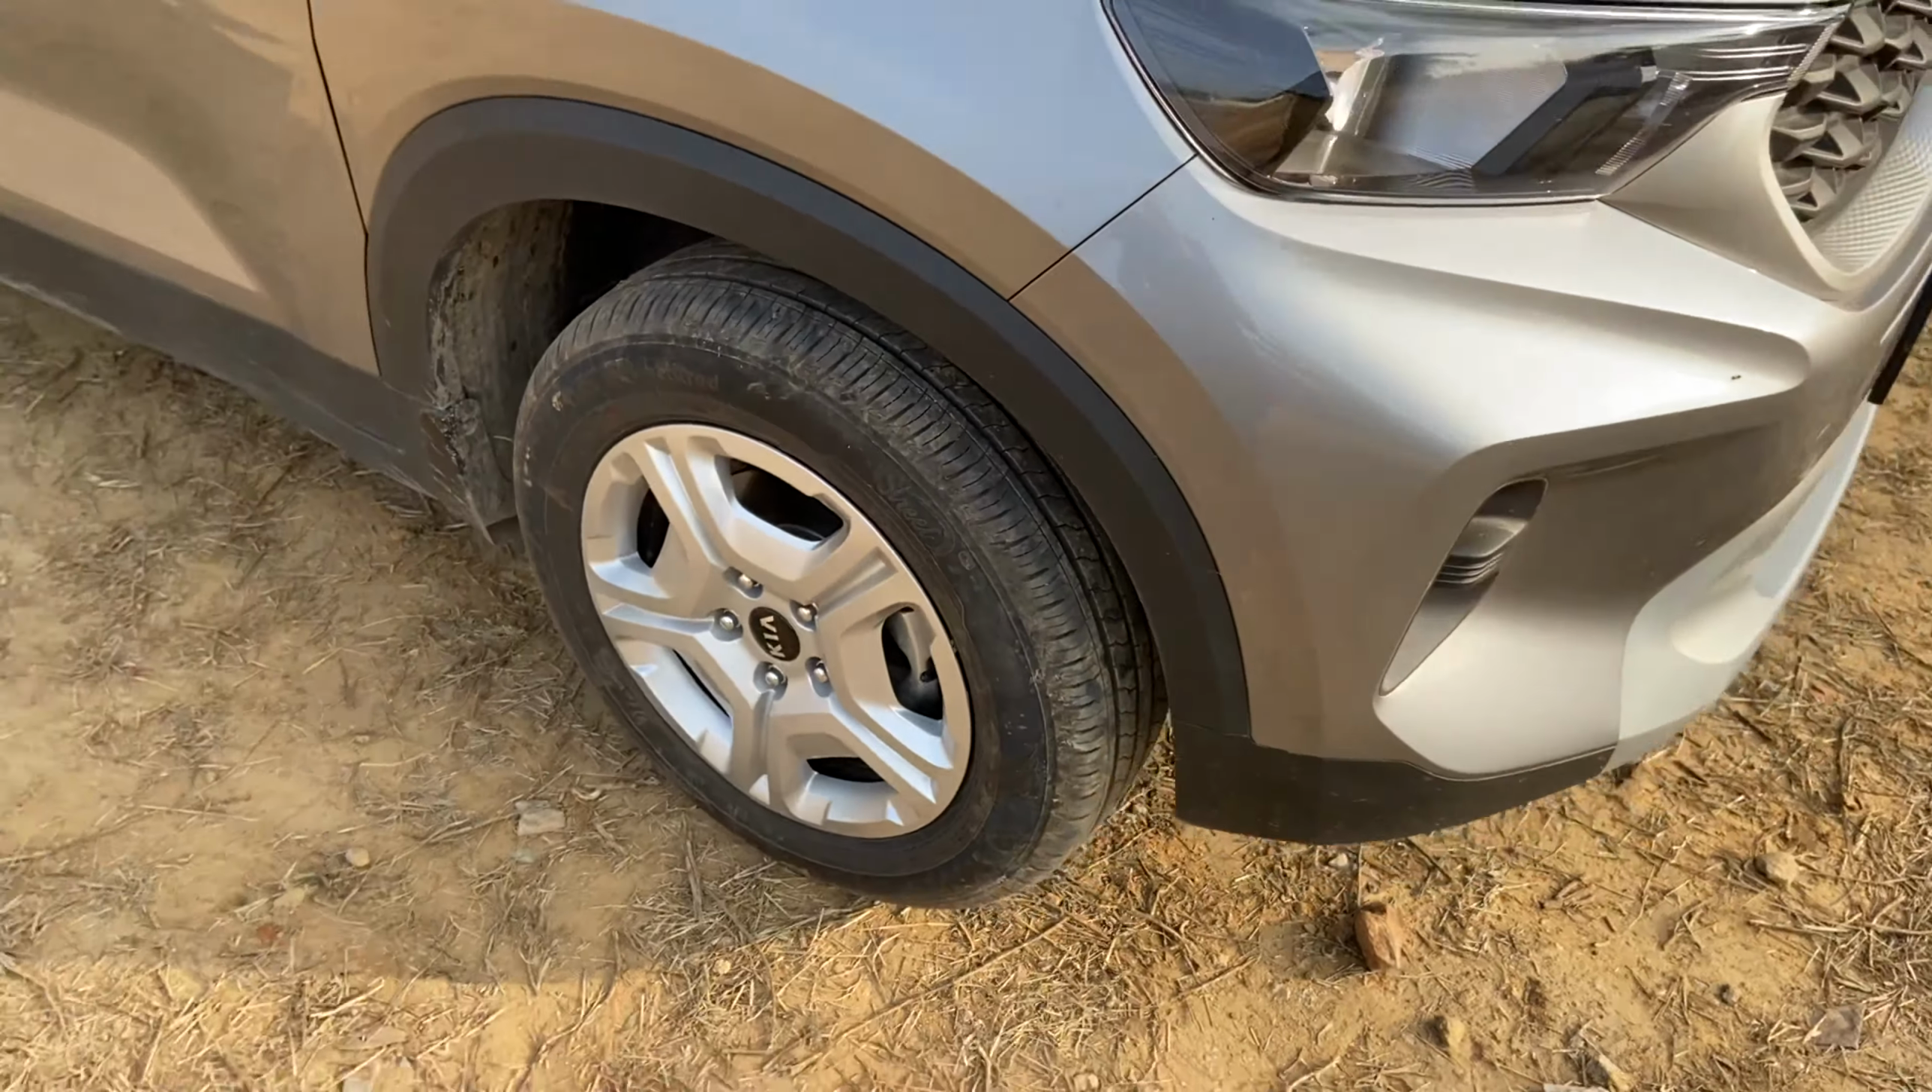जो टायर है हमने लगा दिया है।